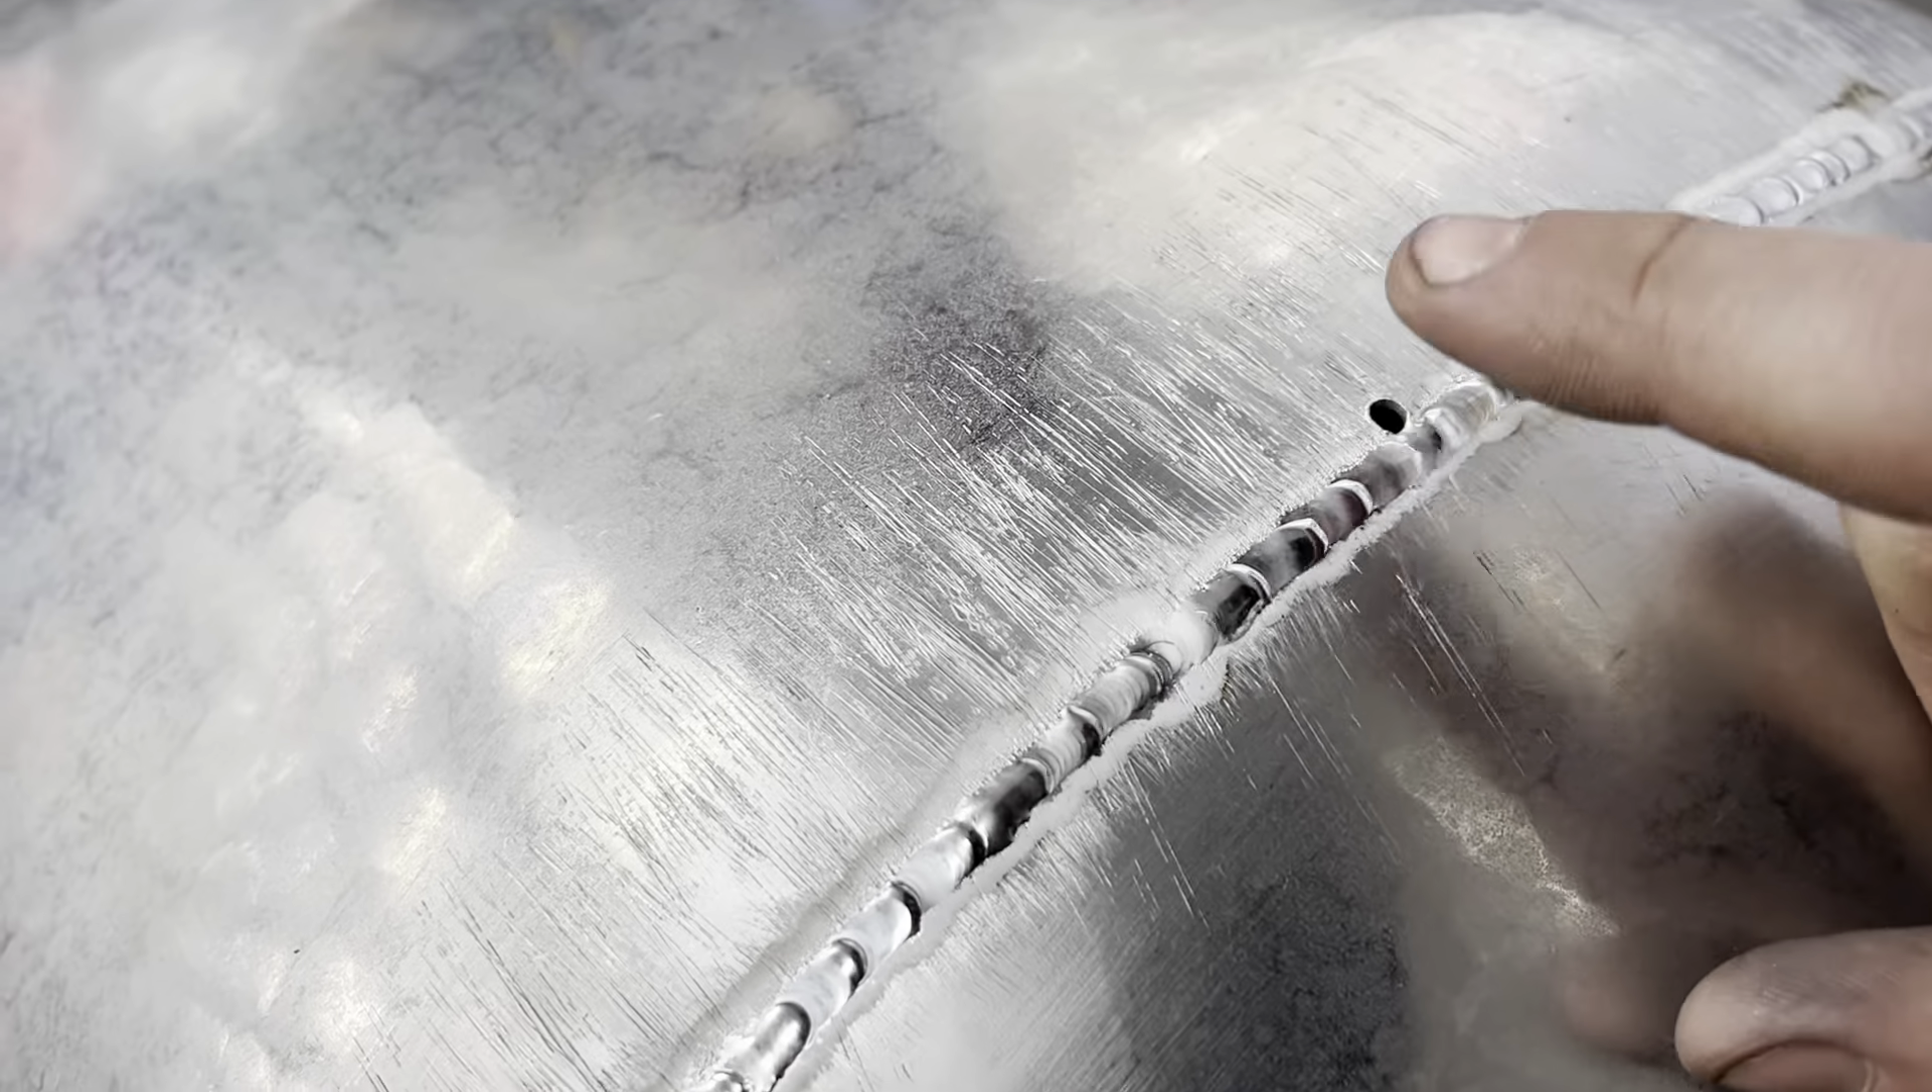Okay, so that's the seat all welded up. I have literally just got to fill a hole in there.